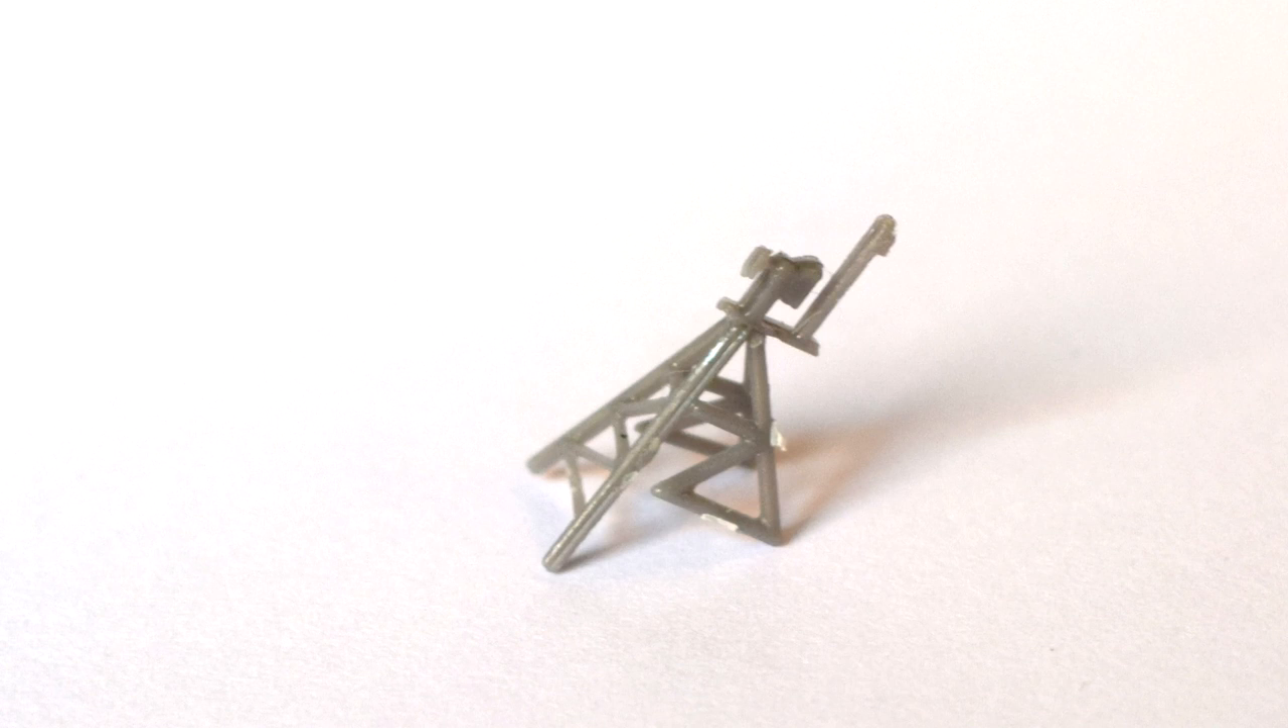You might be able to see in the video, that there is a tower structure that has not been added to the model.